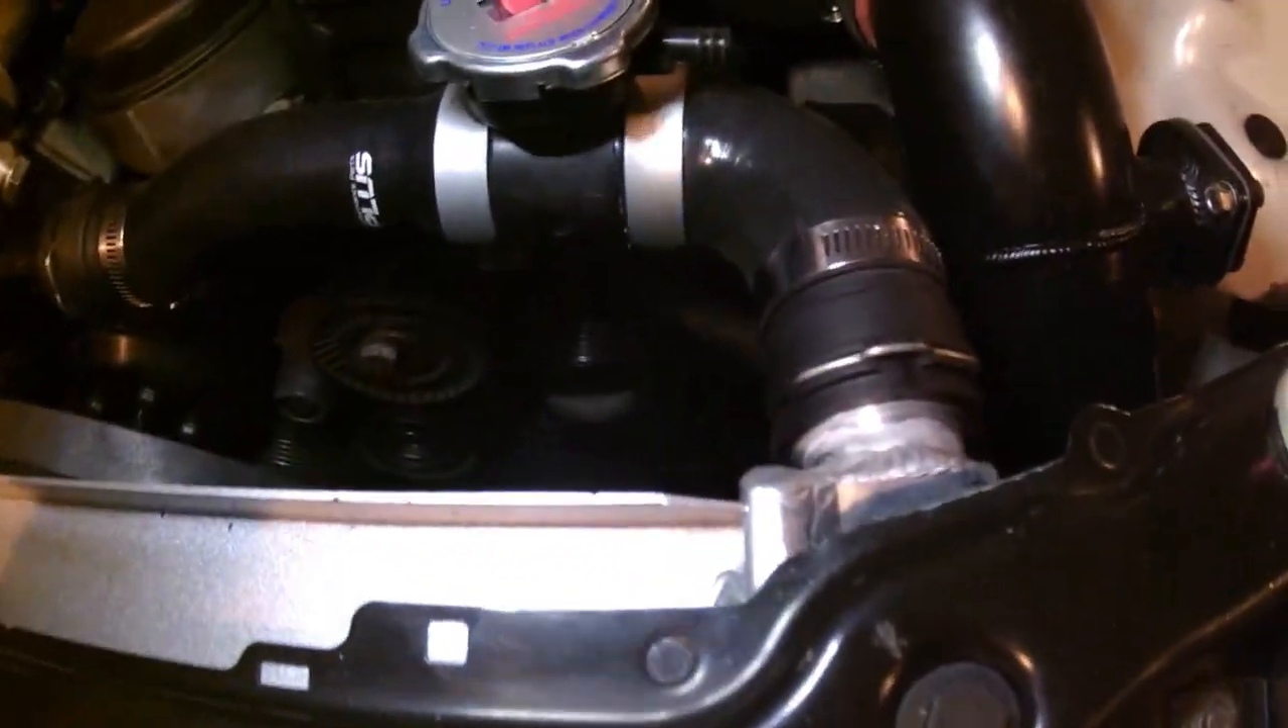Okay, I'm back, and our cooling system is installed. There is the upper hose connecting to the radiator.